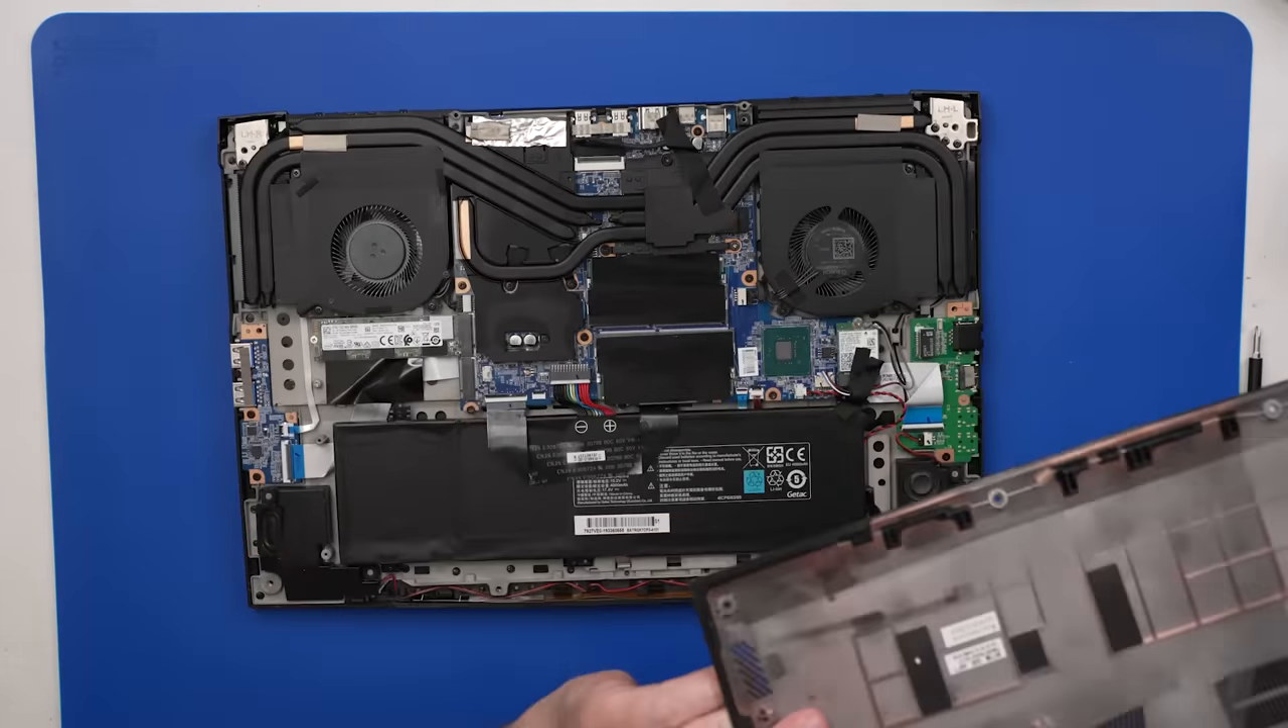And now we got the back cover off.